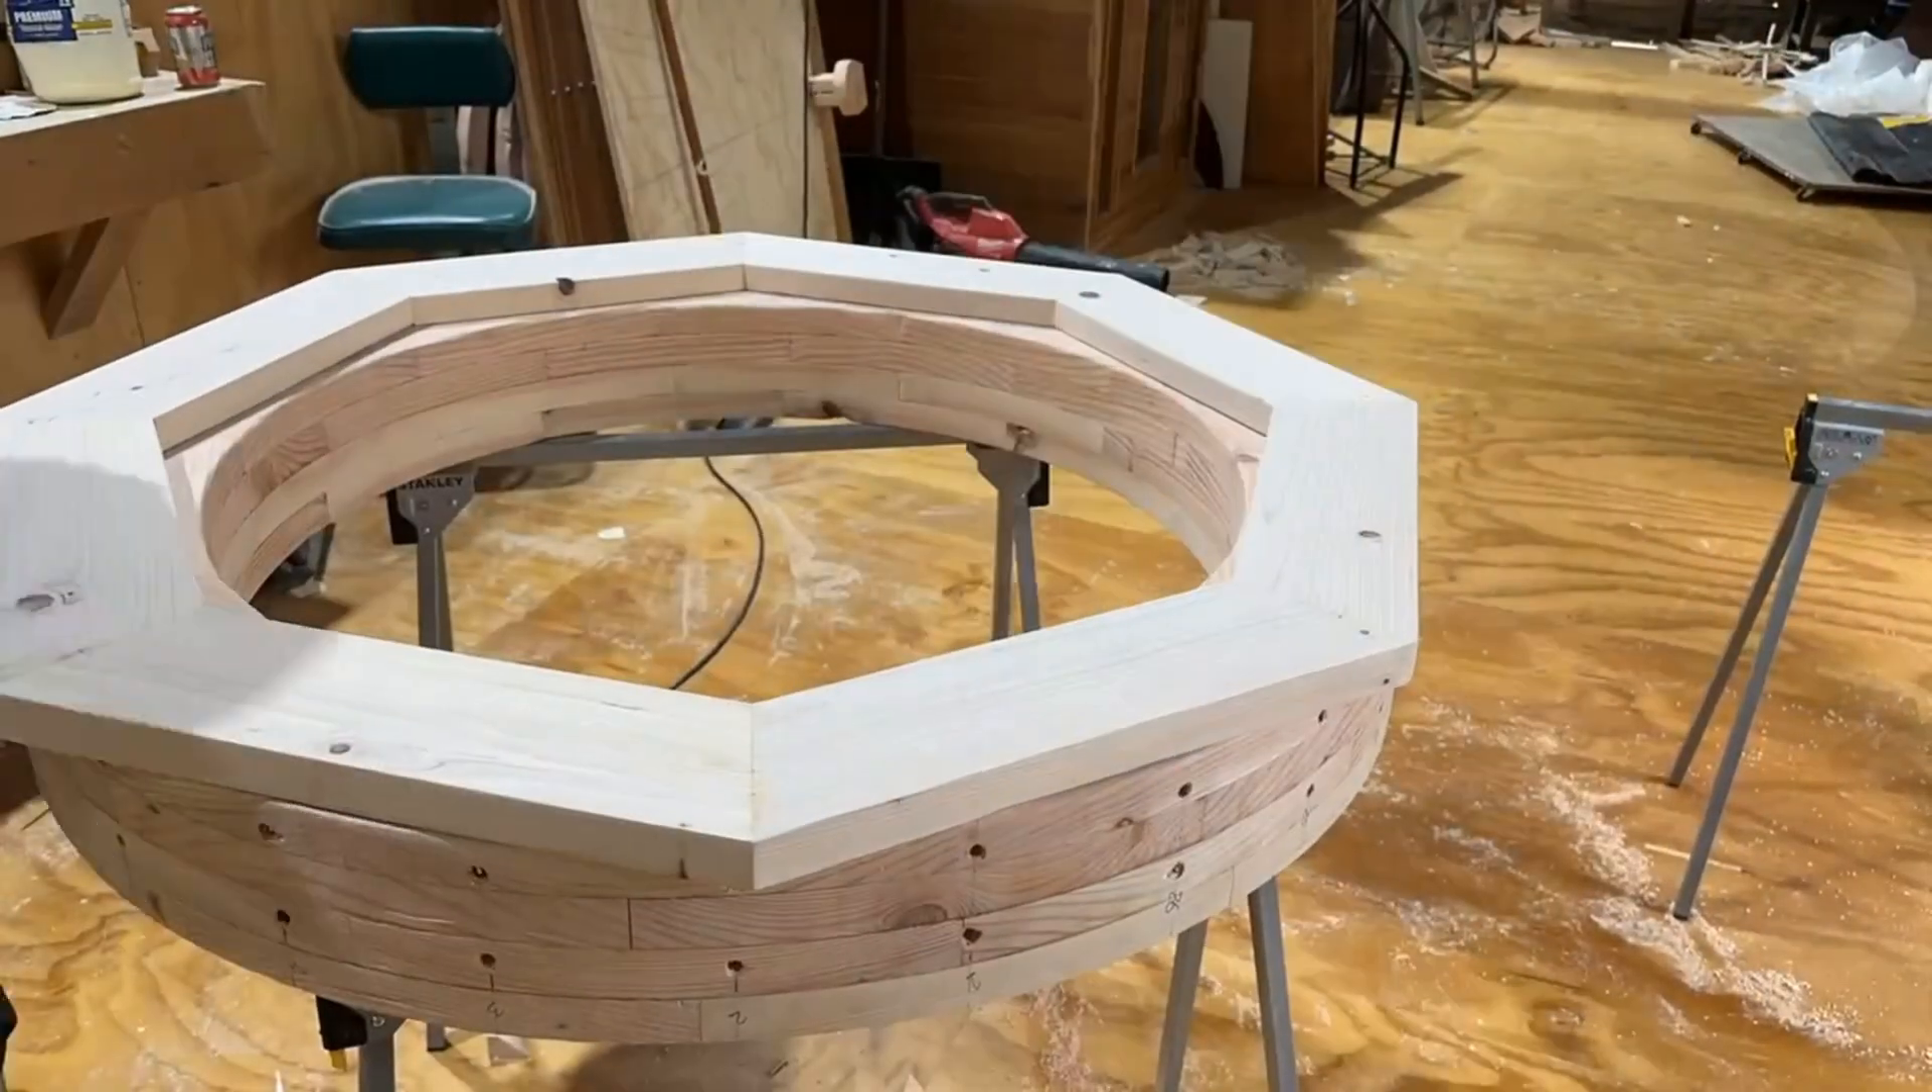The circle sits perfectly flush with the edges, with the points overhanging.